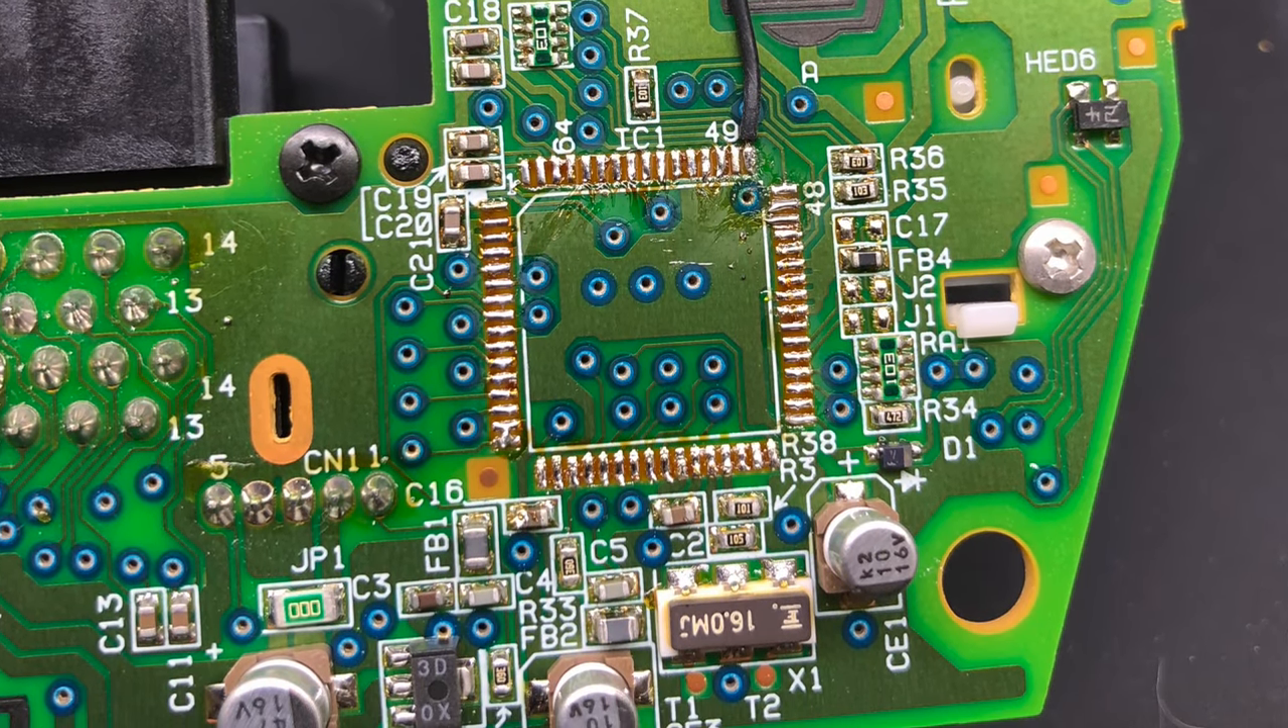There's a chip on one side of the controller PCB I went ahead and removed that.